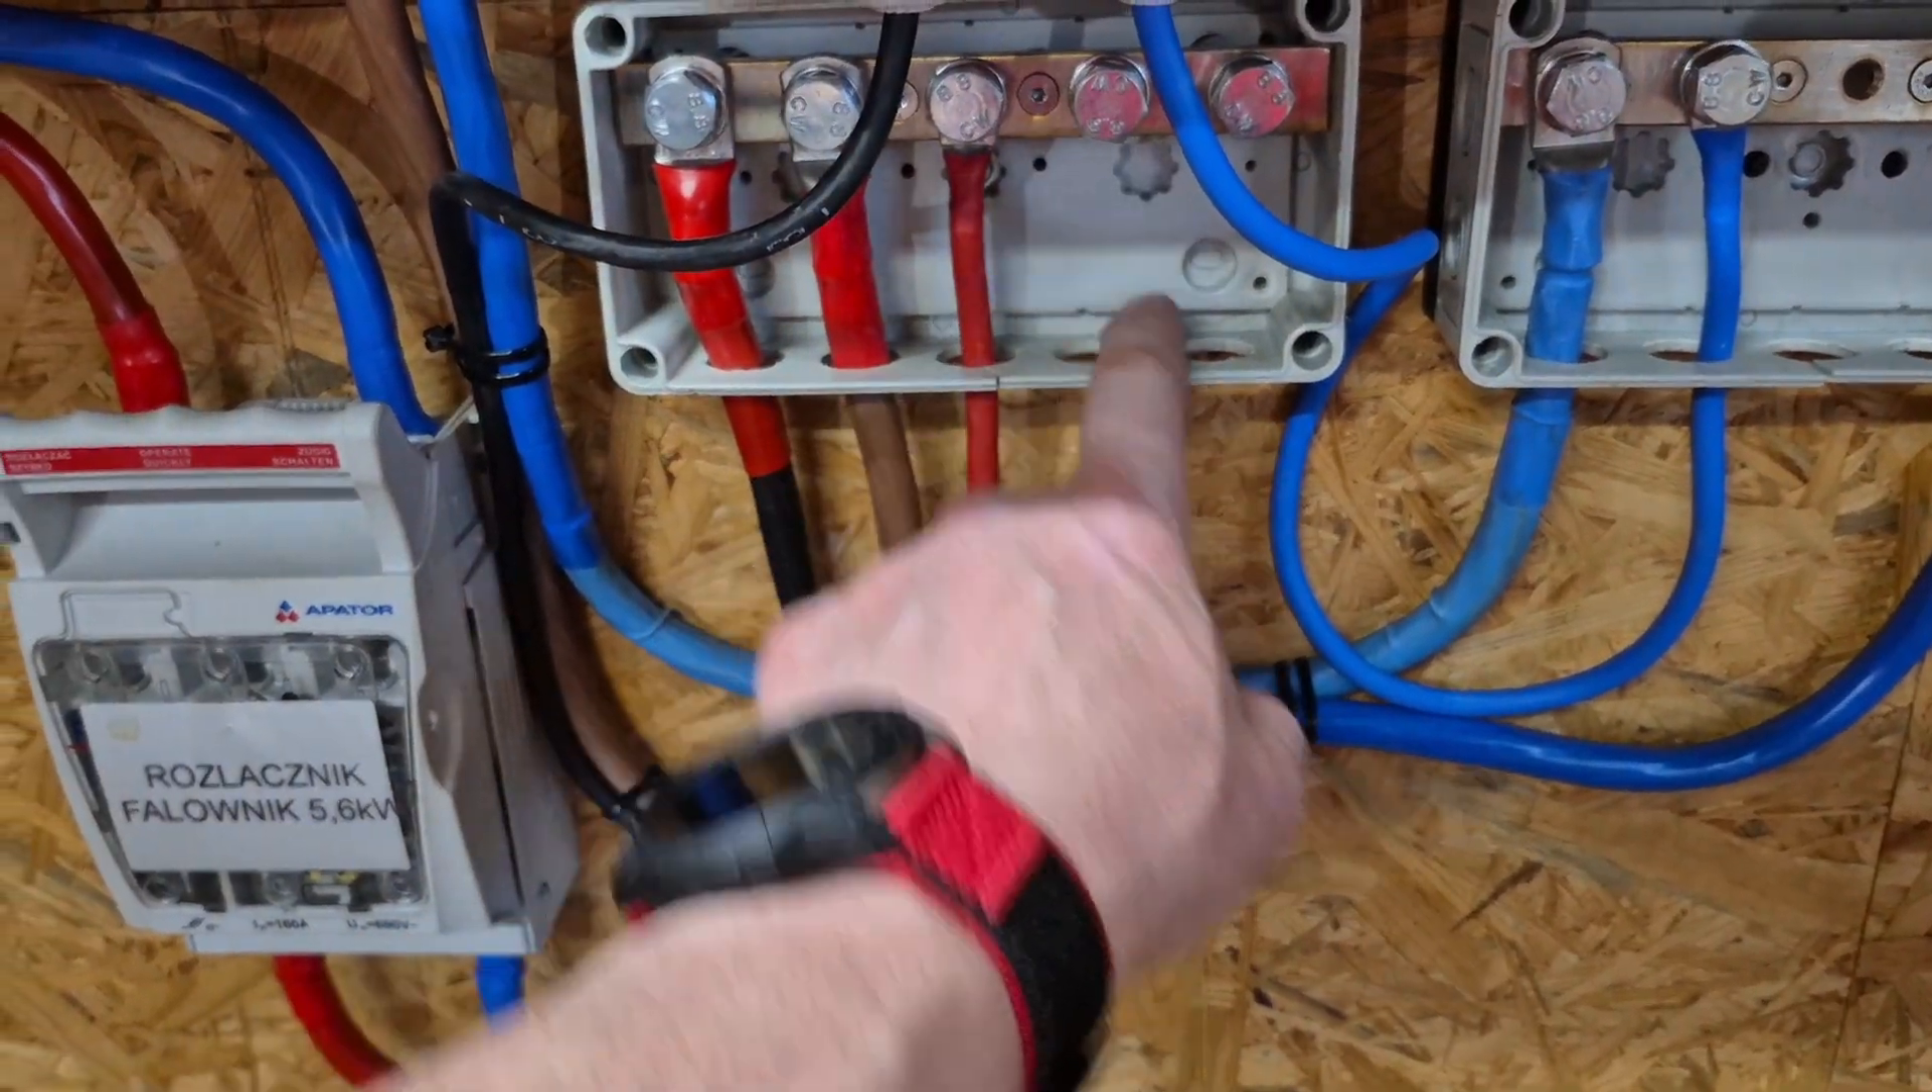No i oczywiście te przewody podpięte są także do busbarów.